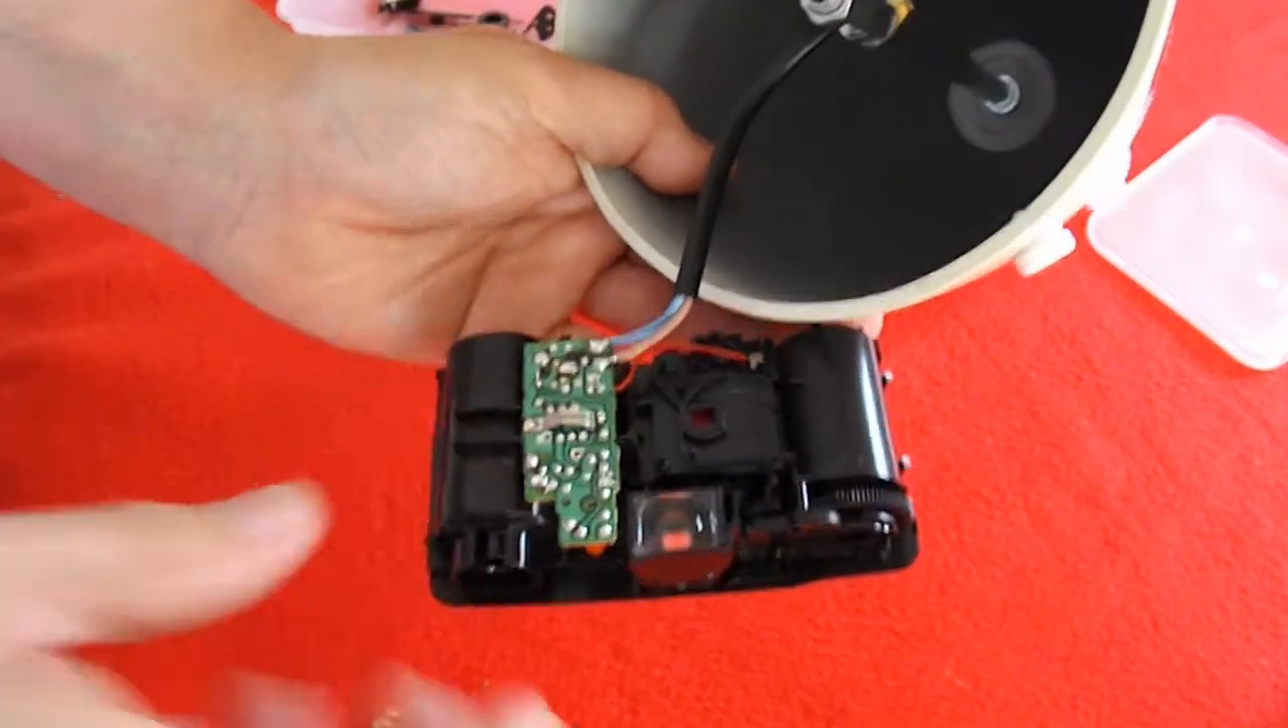I've pushed the circuit board back onto the plastic assembly.